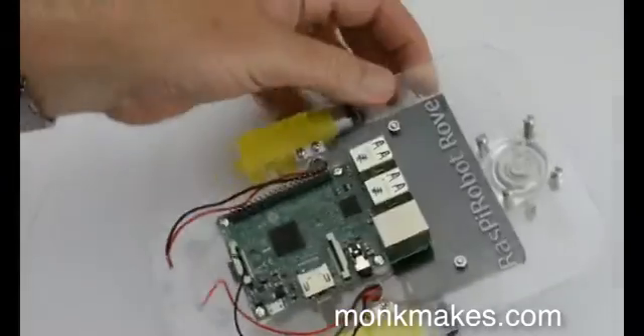Okay so there we have have it we have we've got the raspberry pi in place.